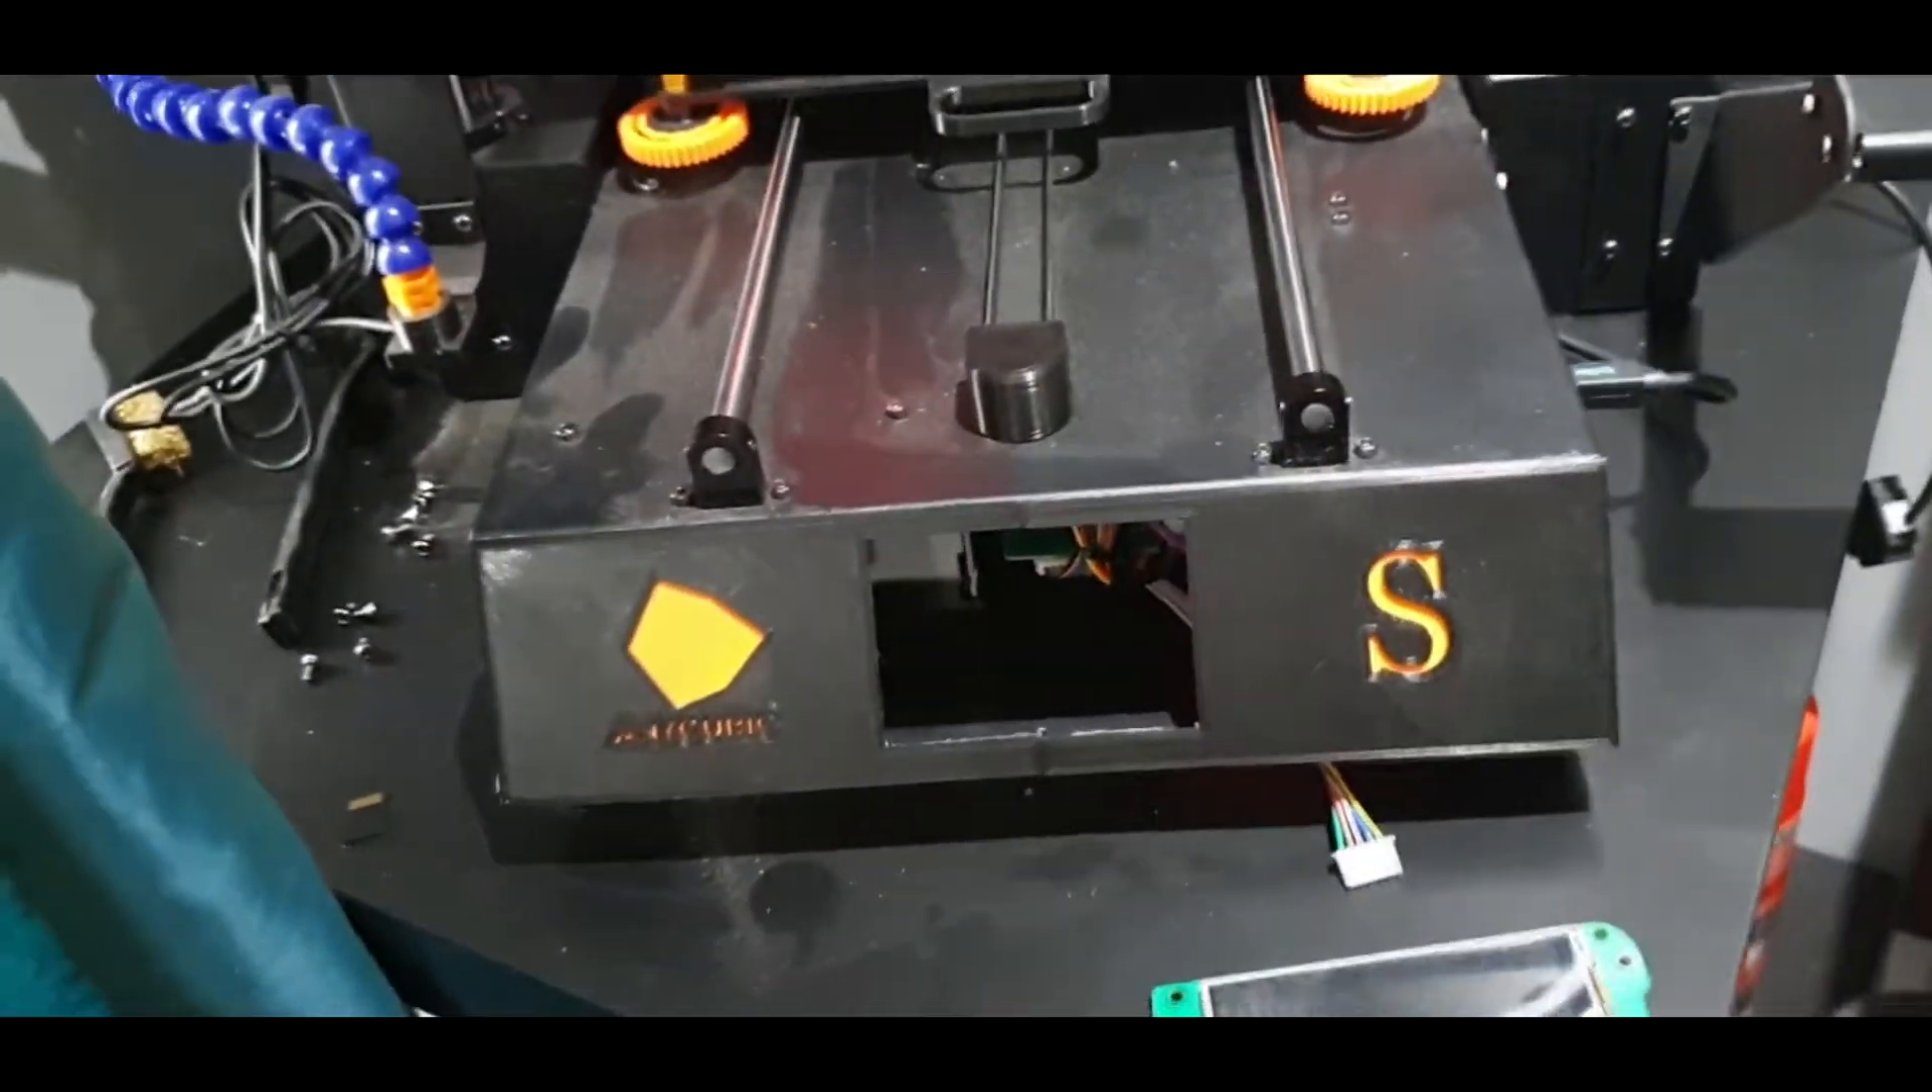So I have an Anycubic i3 Mega S and as you can see I've removed the screen from mine.